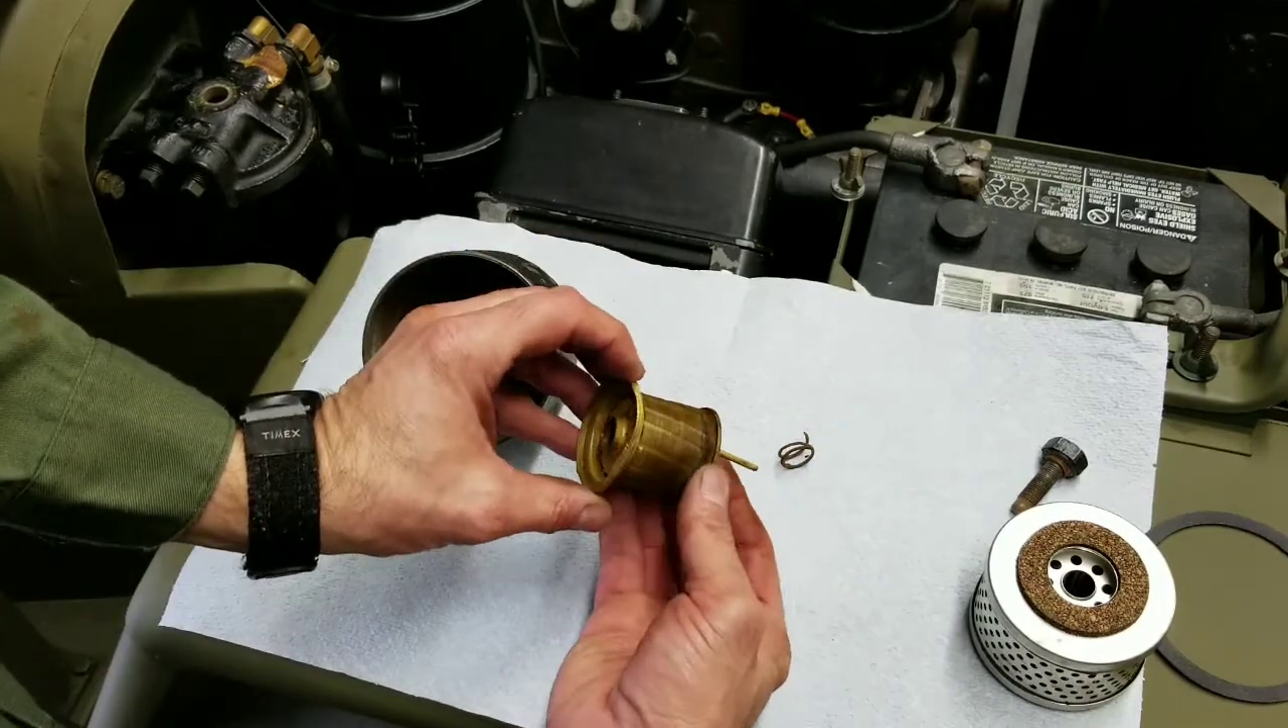With a little bit of work I got the old filter strainer out.